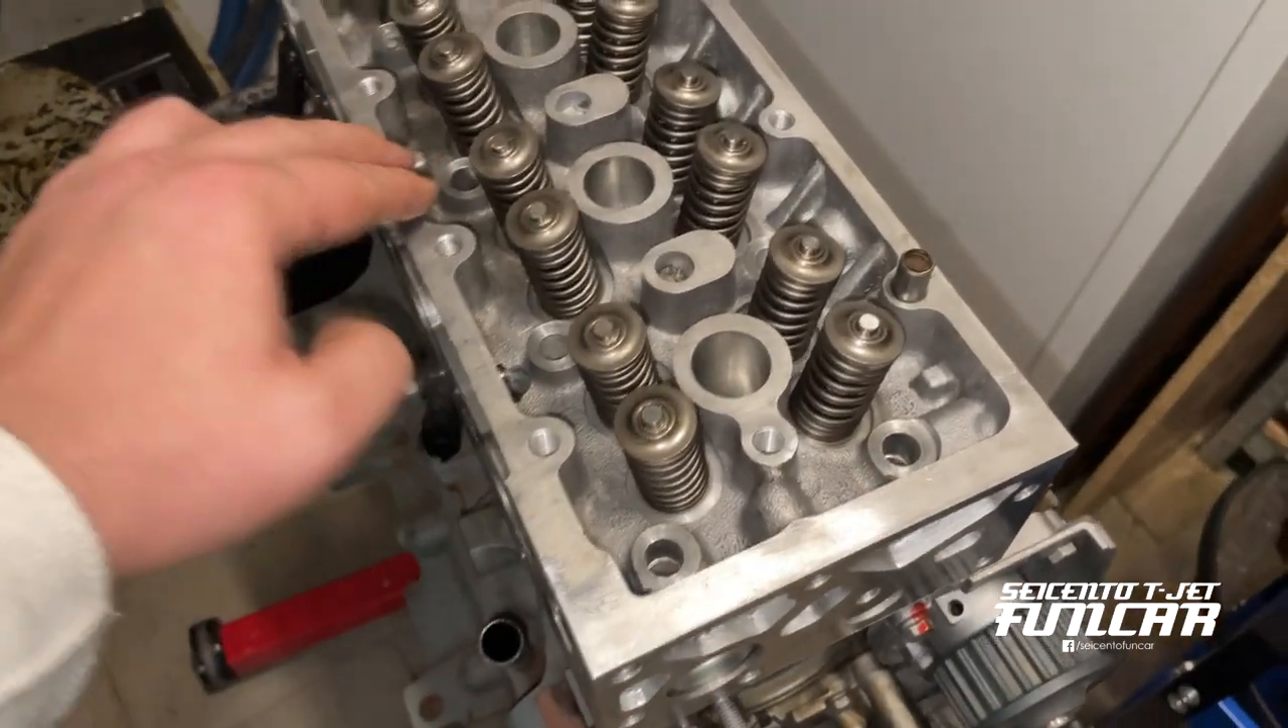A głowica już siedzi na swoim miejscu jeszcze bez śrubek.